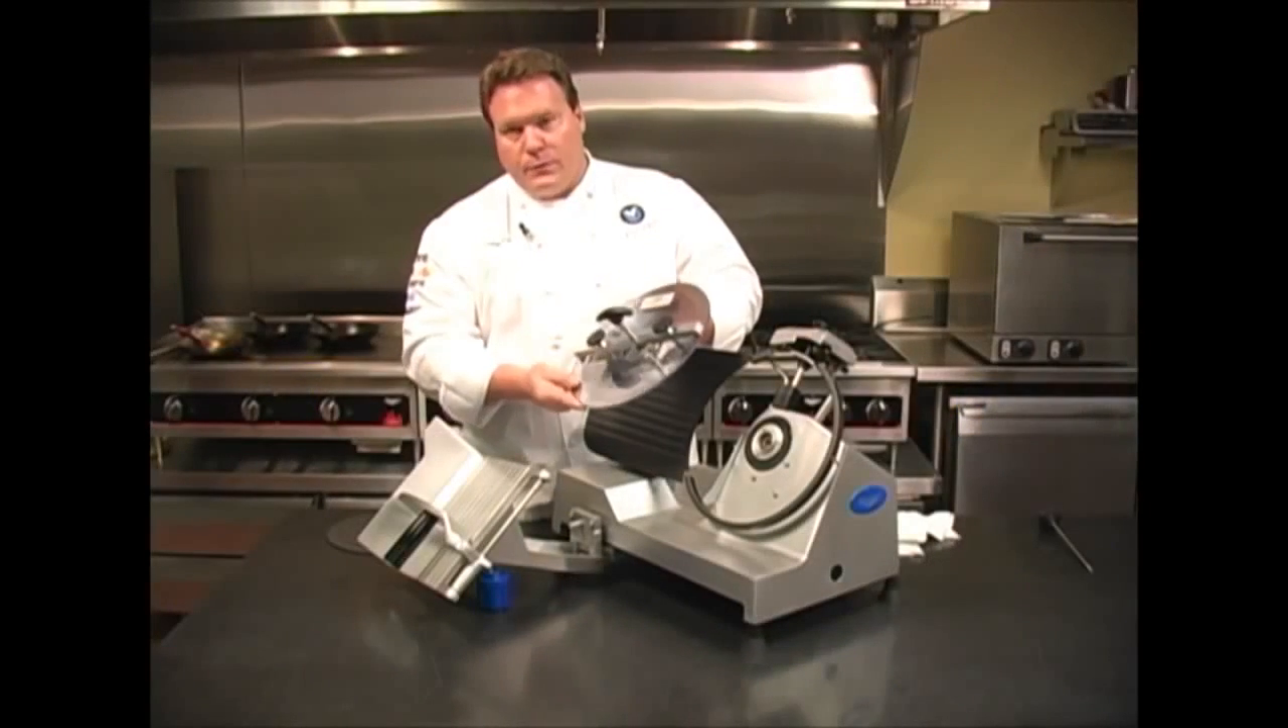So now we have the blade removed.